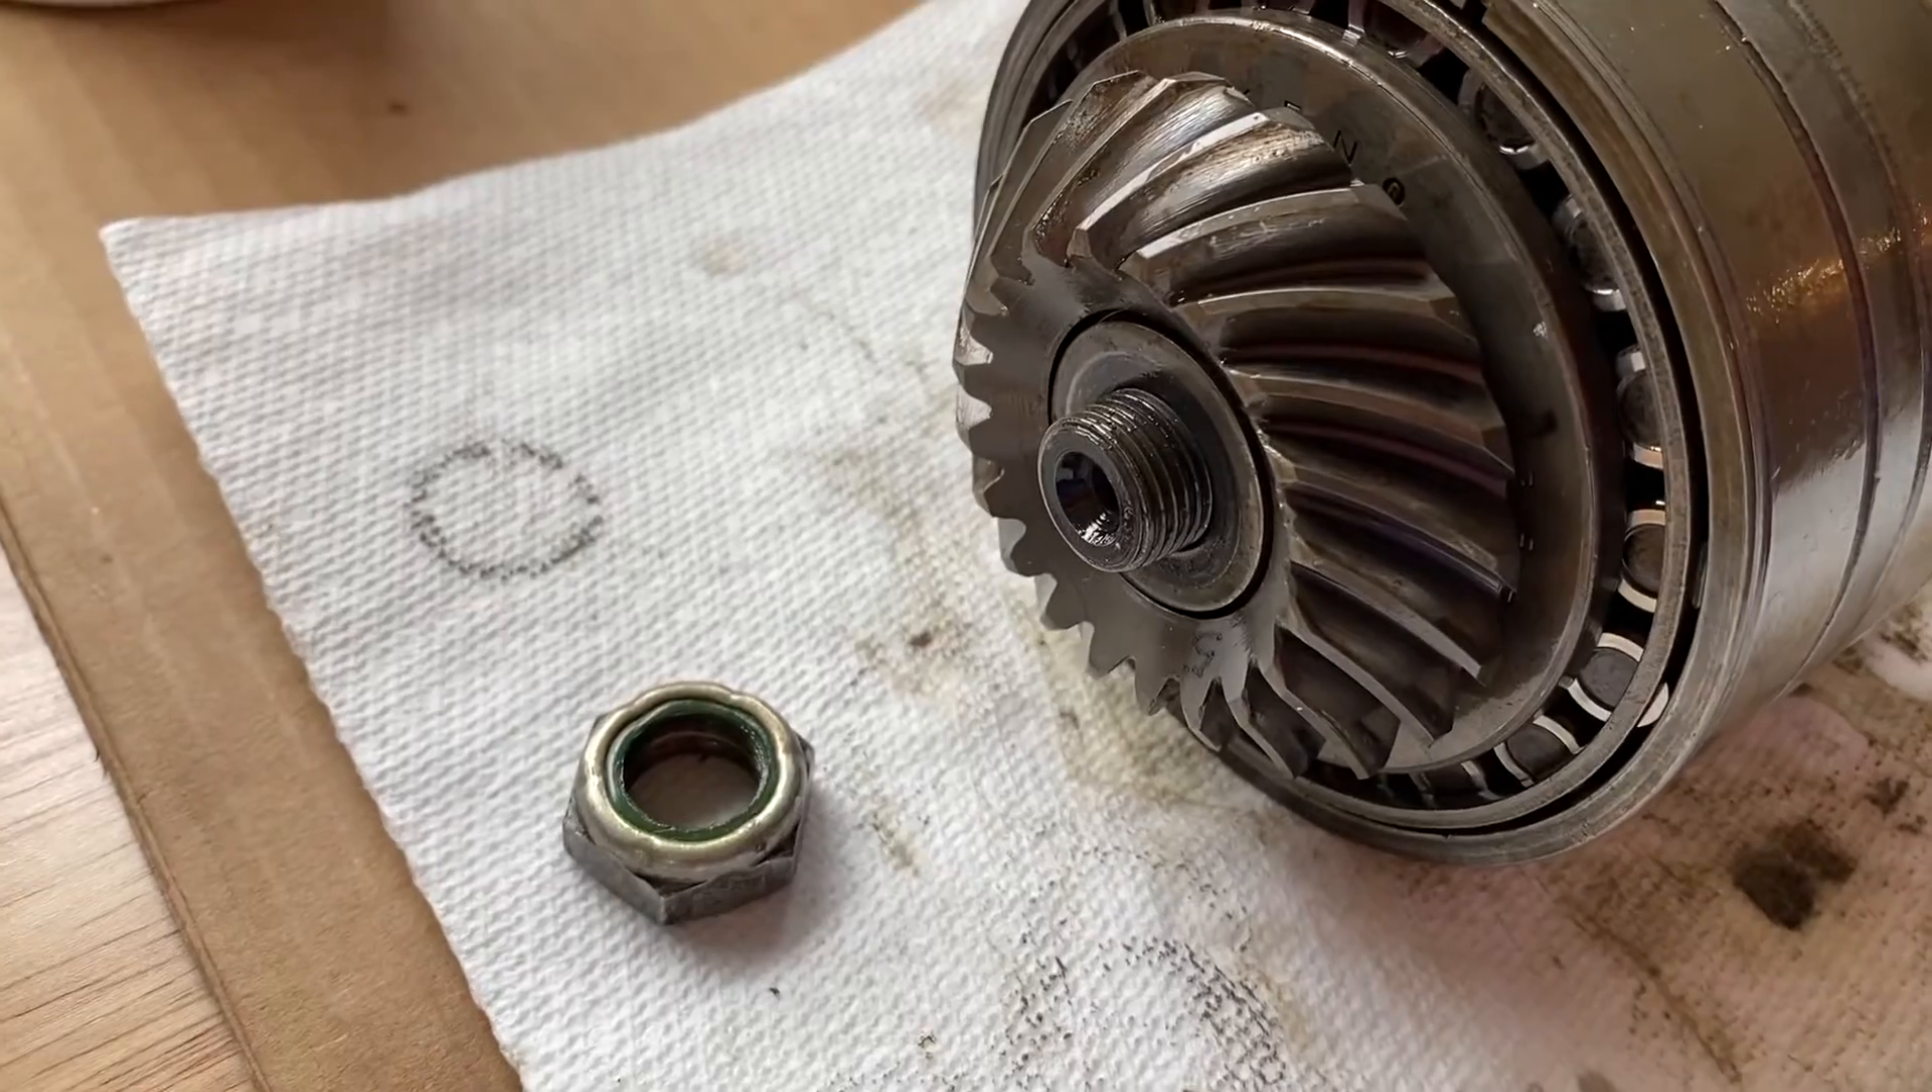With the nut off, you can see the washer and thread of the opposite side of the shaft.